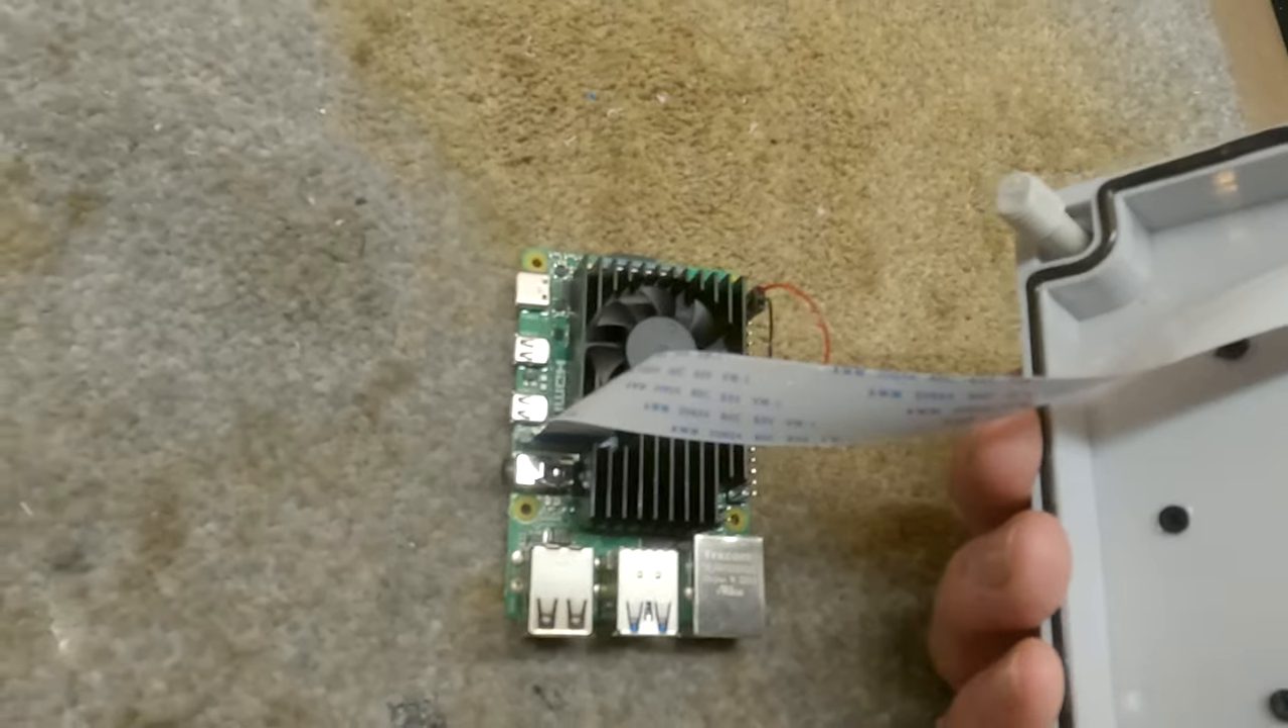I've also fitted a heatsink and fan to the rpi4 so looks like it's ready to be put together.